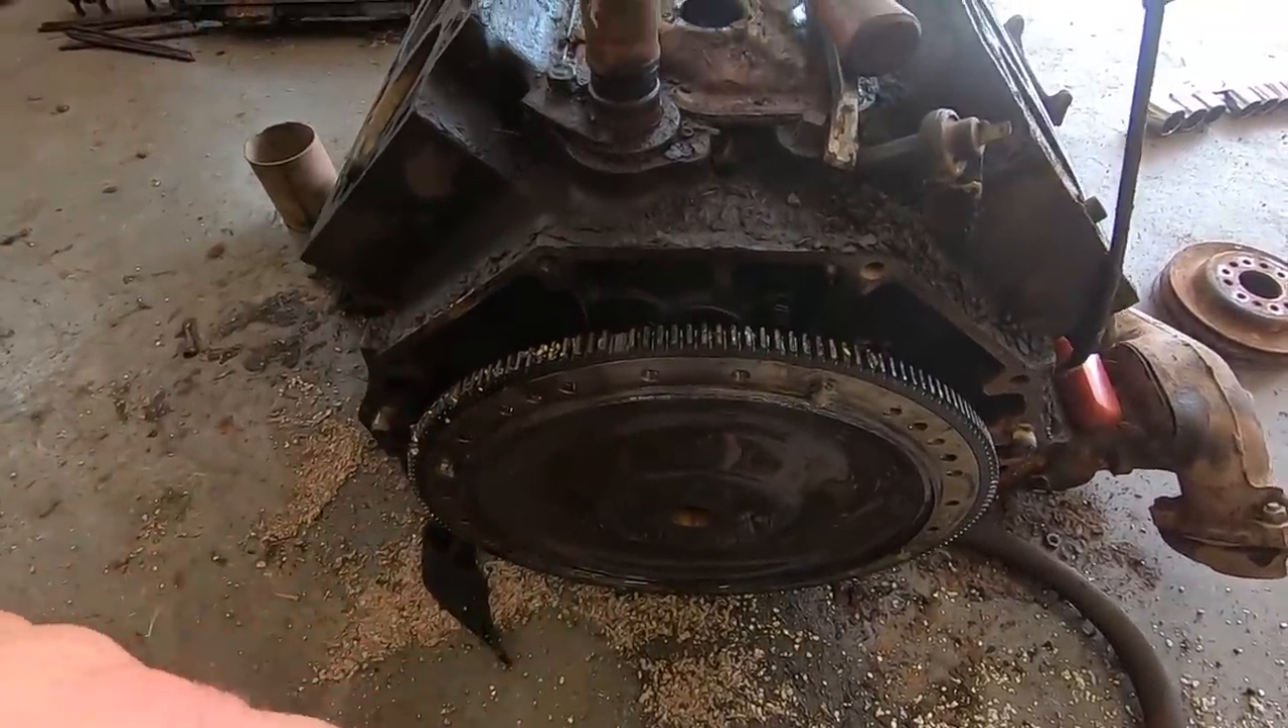So we got our ring gear bolted on to our flex plate.